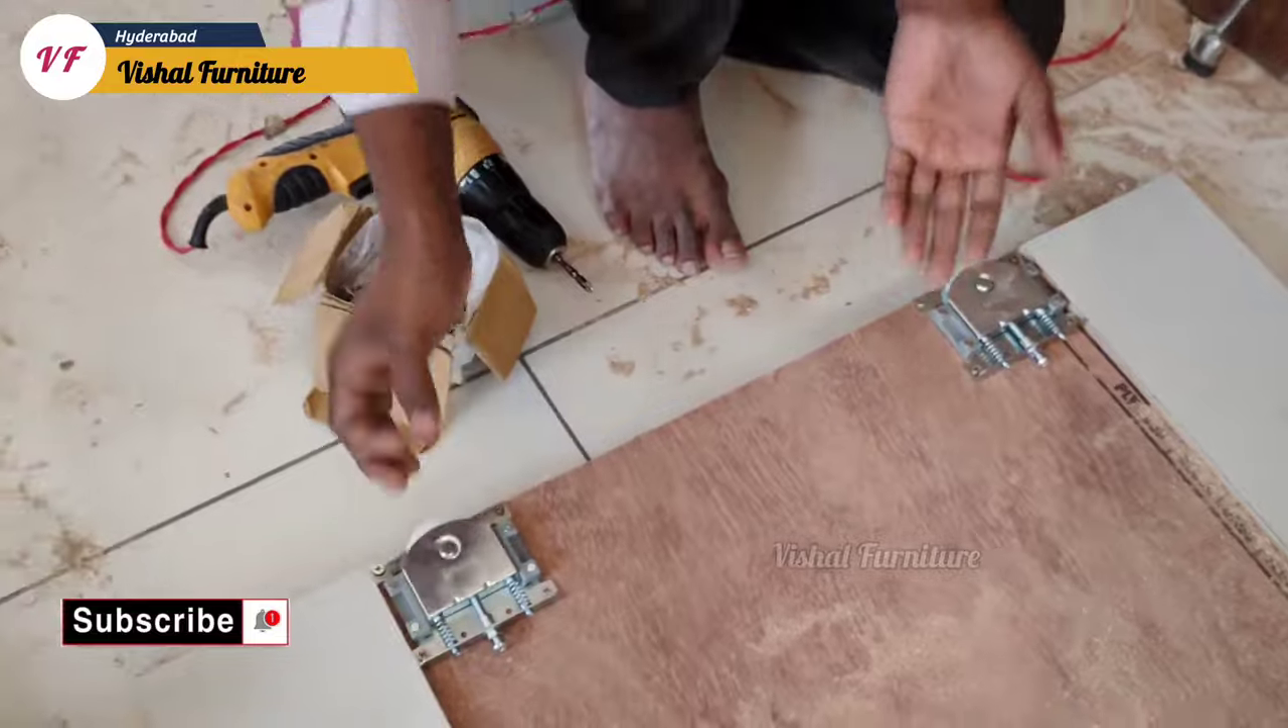यह हमारा नीचे का दोनों विल्स लग चुका है।